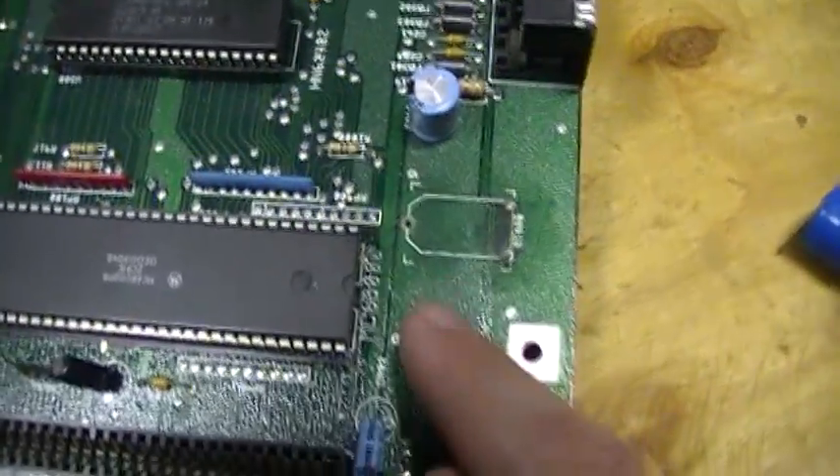Okay, I removed the original battery.